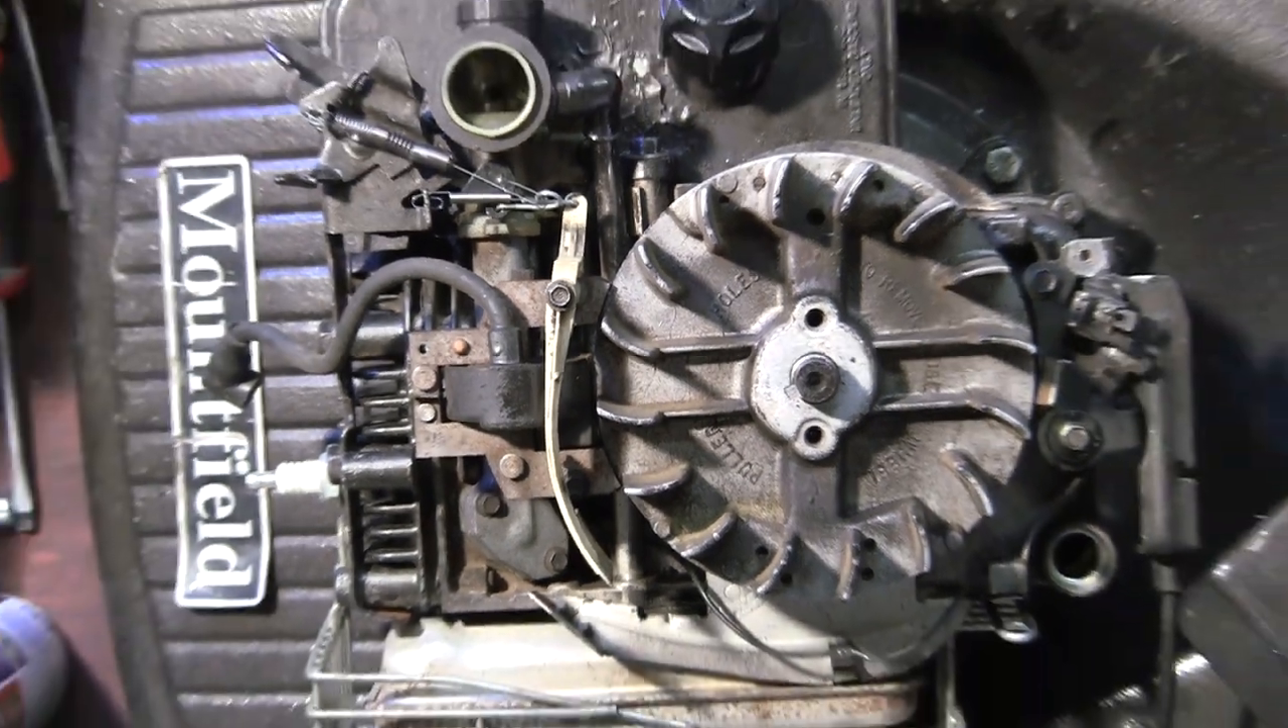But the flywheel's on.